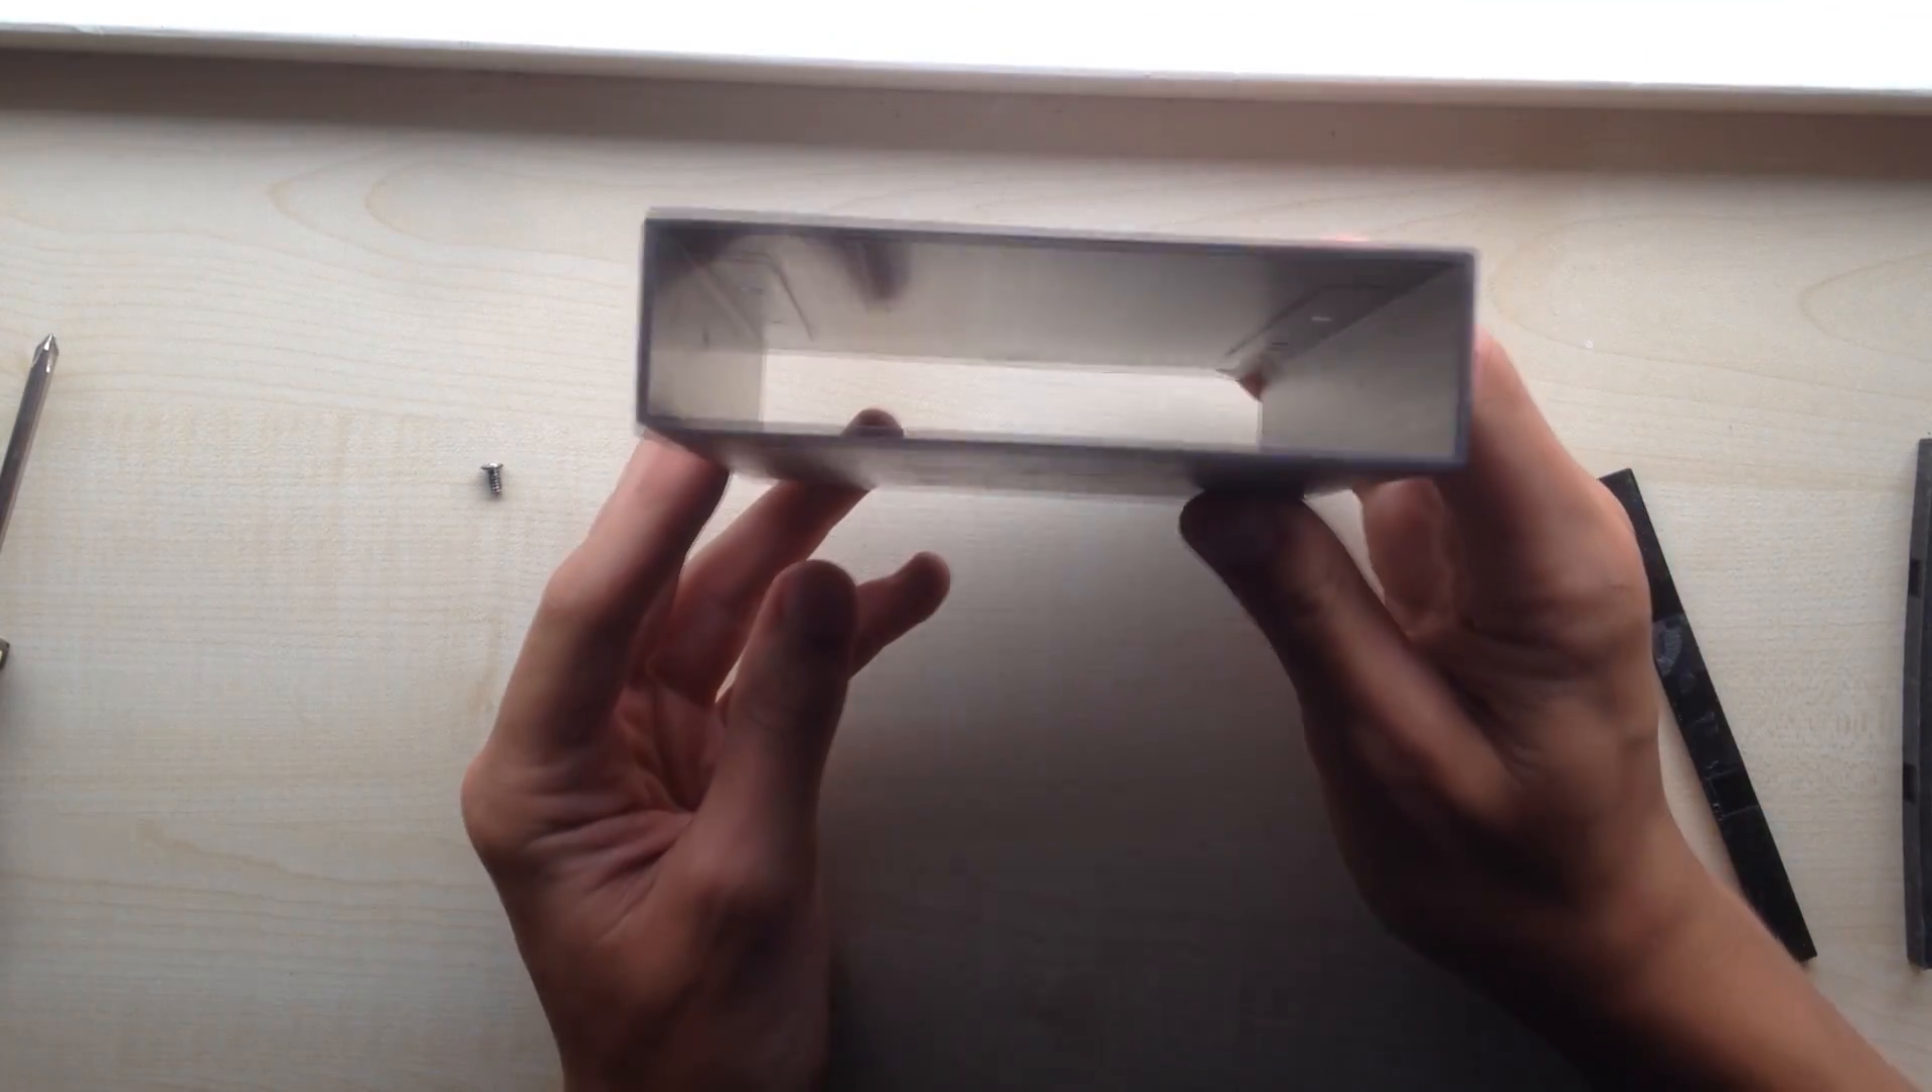This is the case of the external hard drive it's empty now as I took the hard drive out already but I'll explain to you how that works.